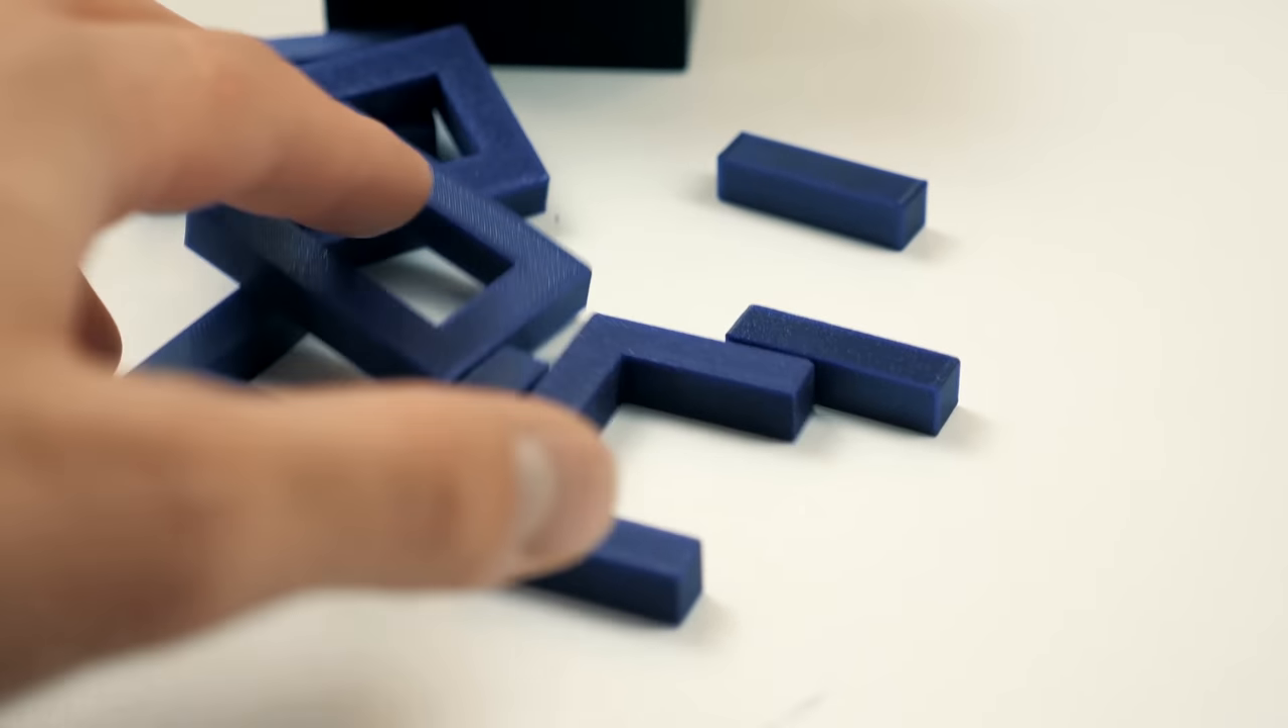This is what a printed chain looks like. But now it's not assembled yet, we still have to put these pieces together.